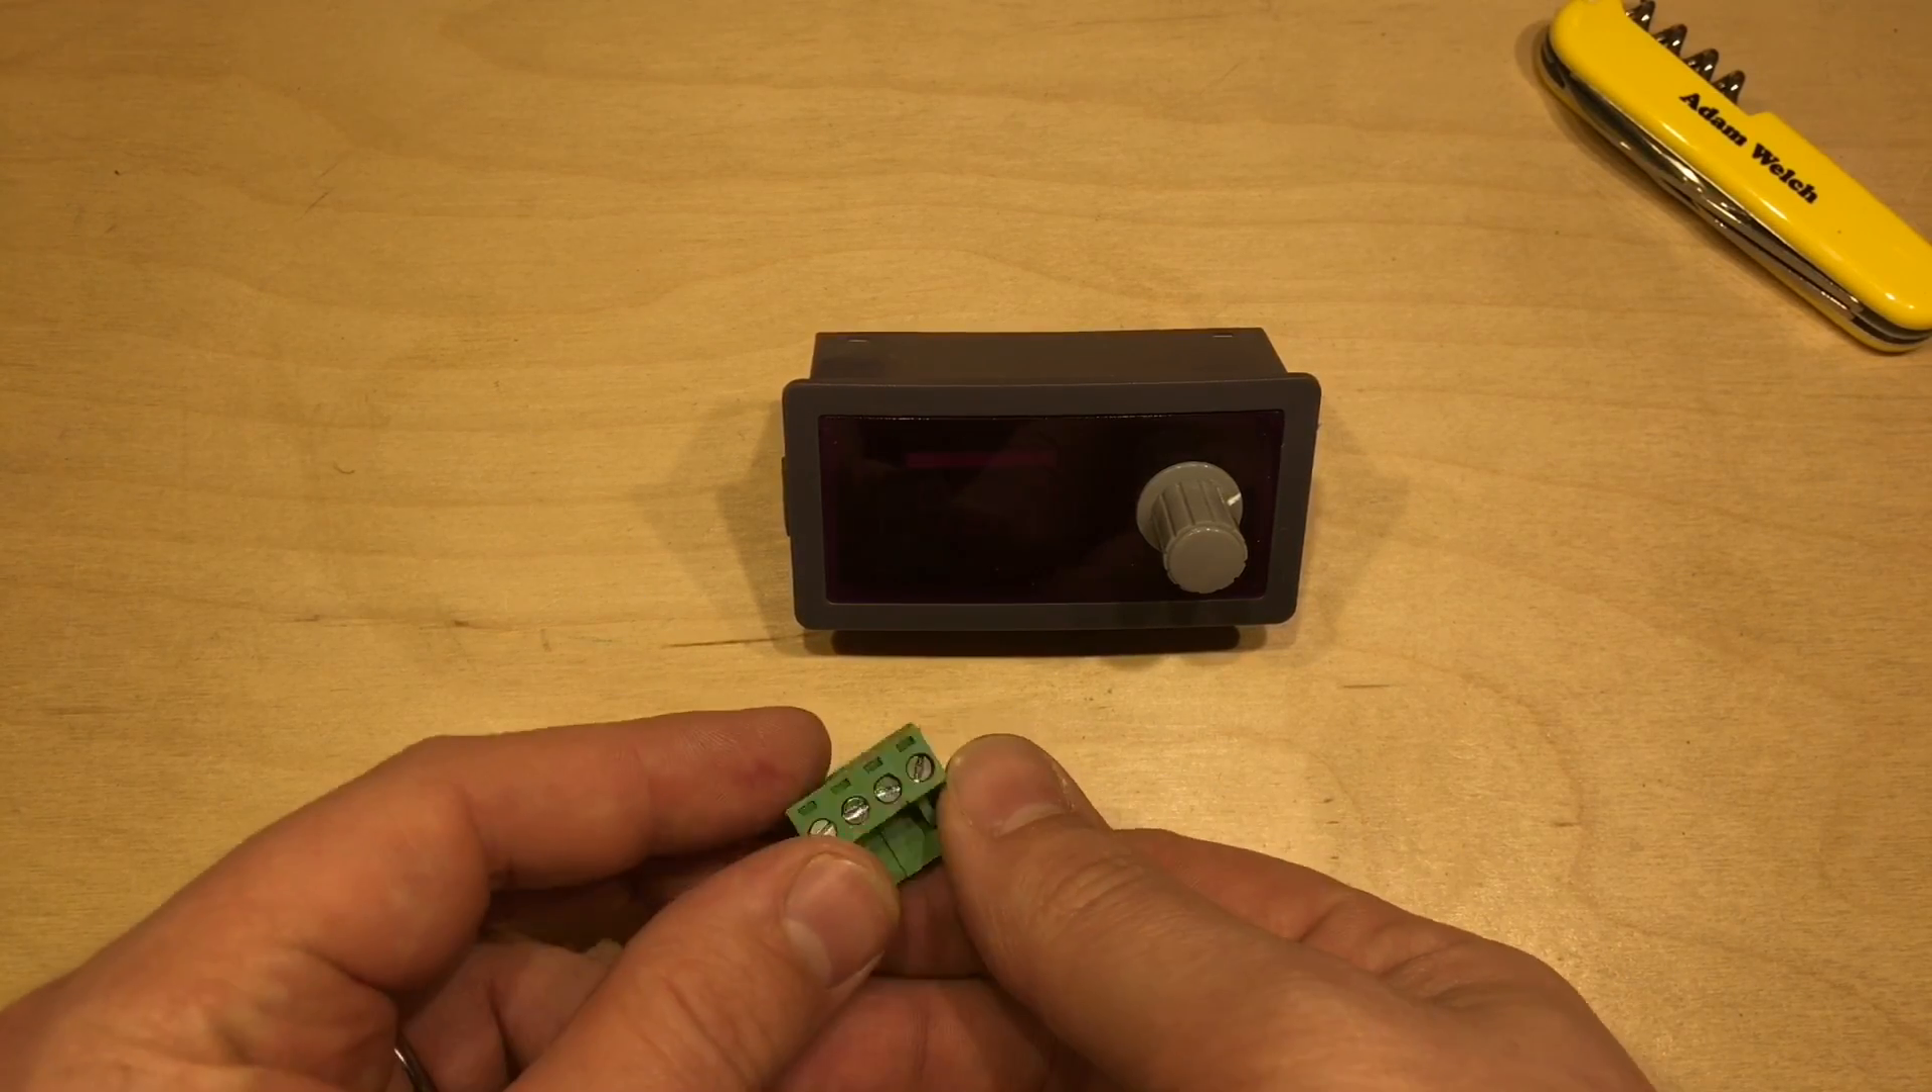Now I've removed the removable terminal block here from the back.